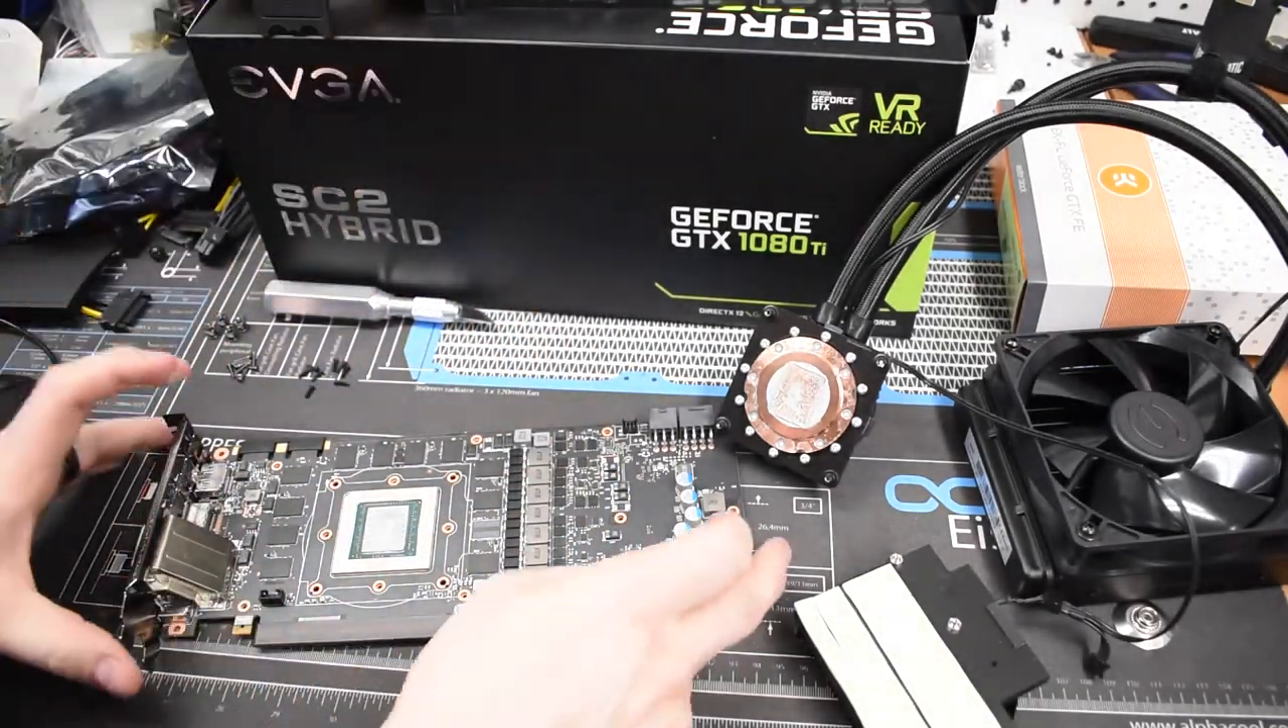And so that is our naked 1080Ti, superclocked, superclocked 2.